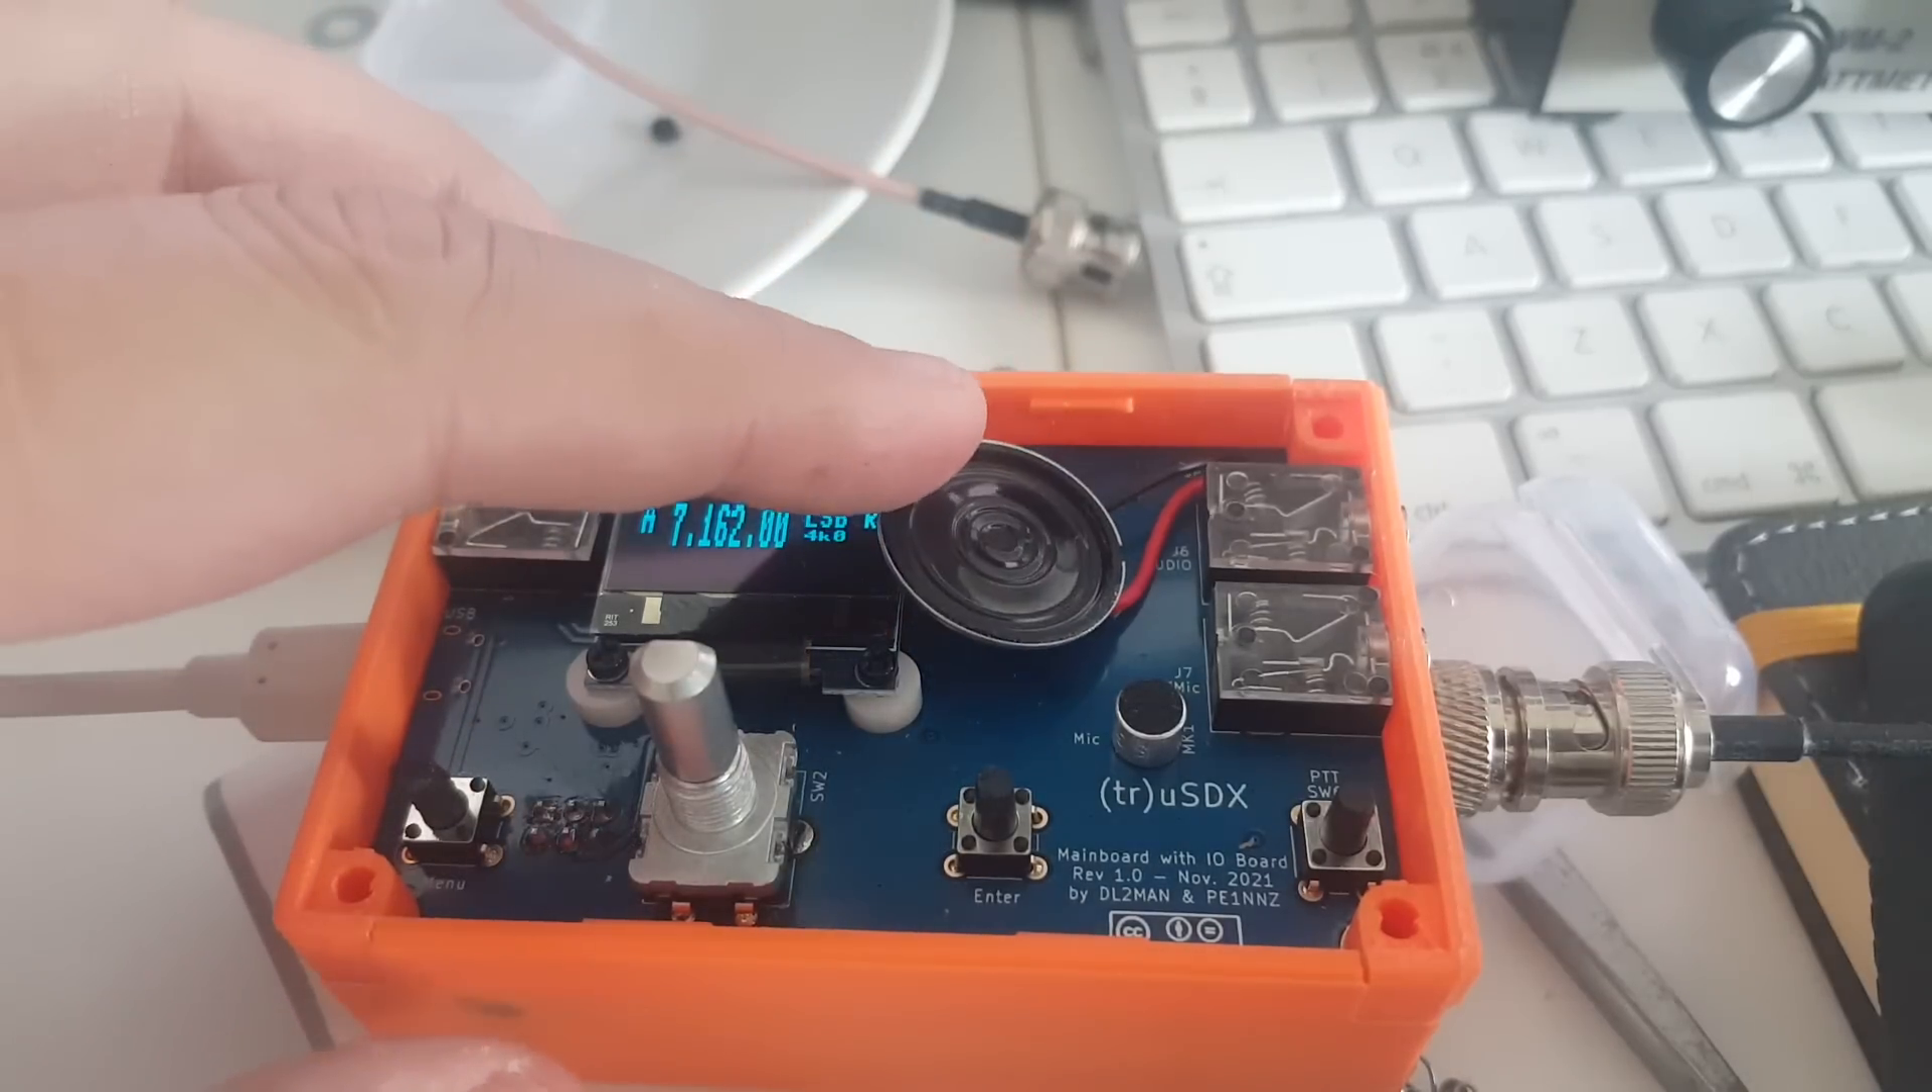I haven't closed the case yet. I don't have the screws long enough.